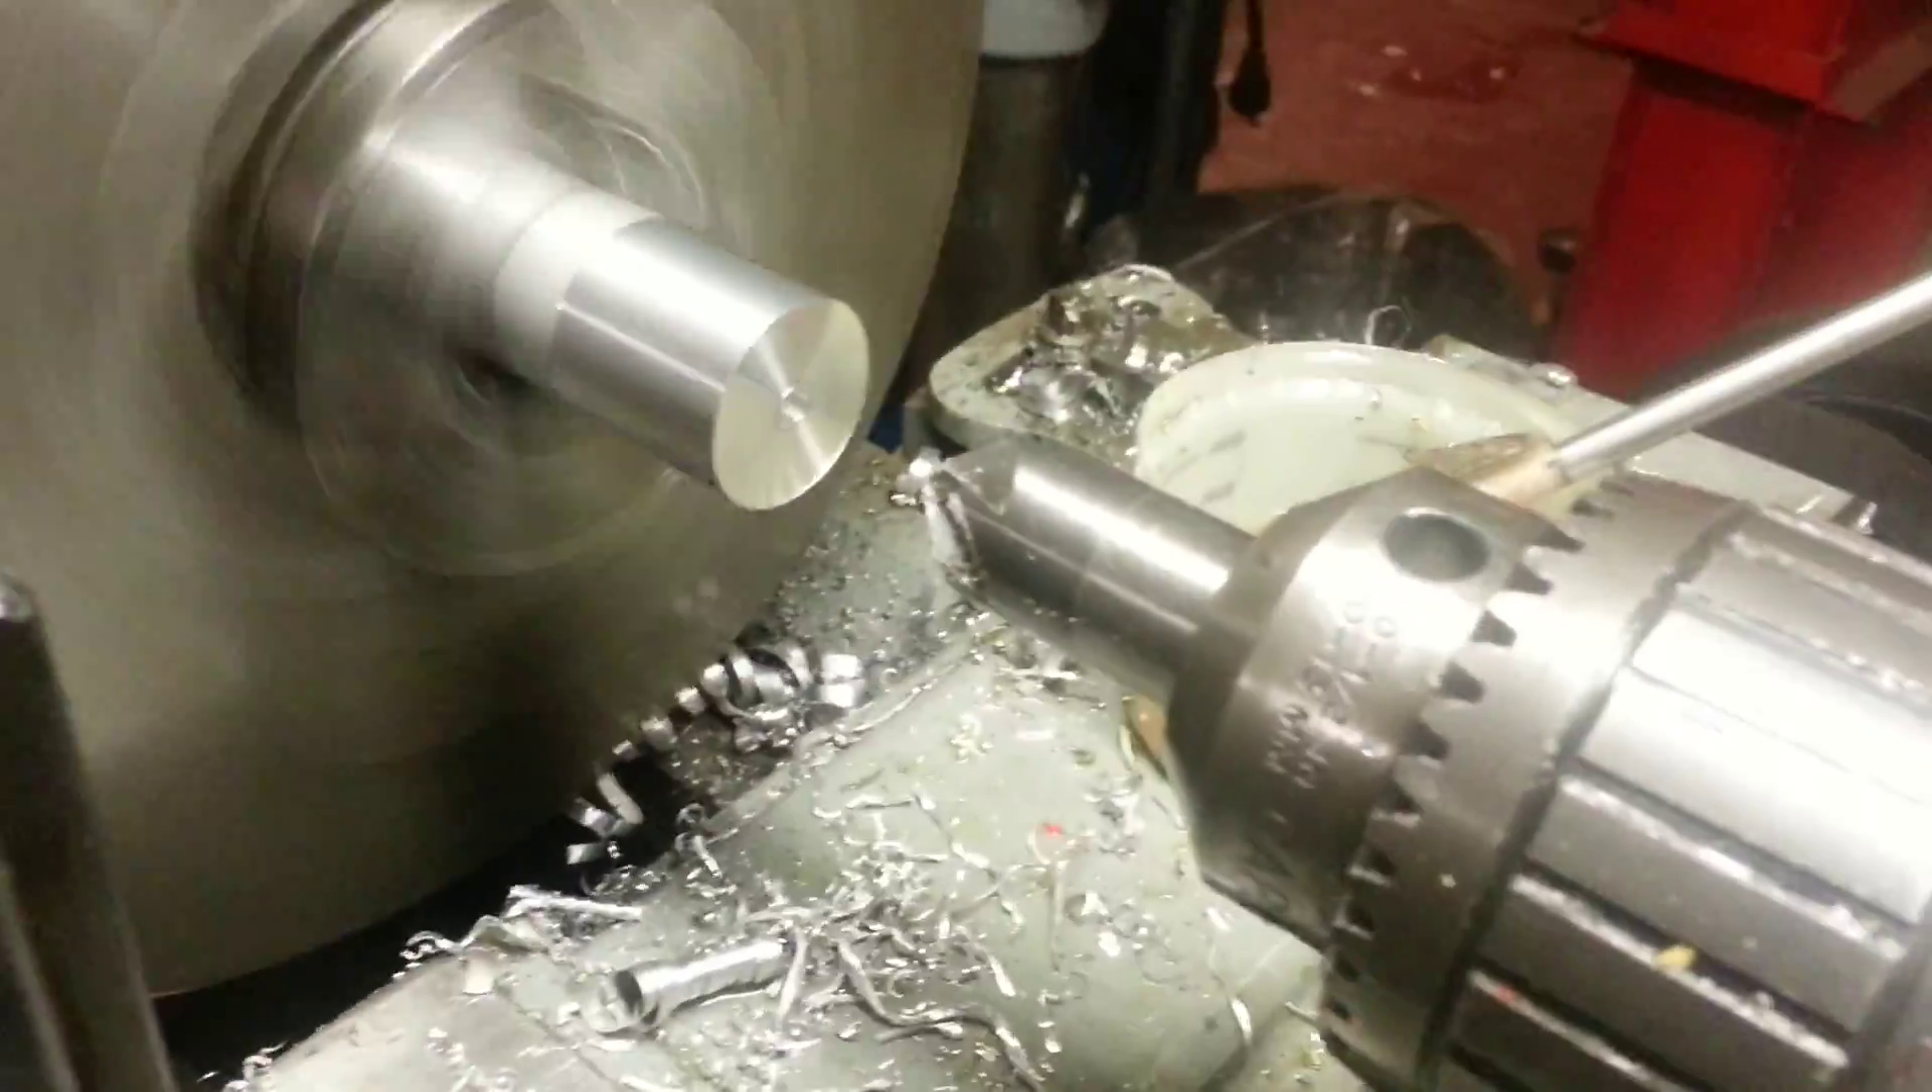All right, so I got the countersink in the chuck.